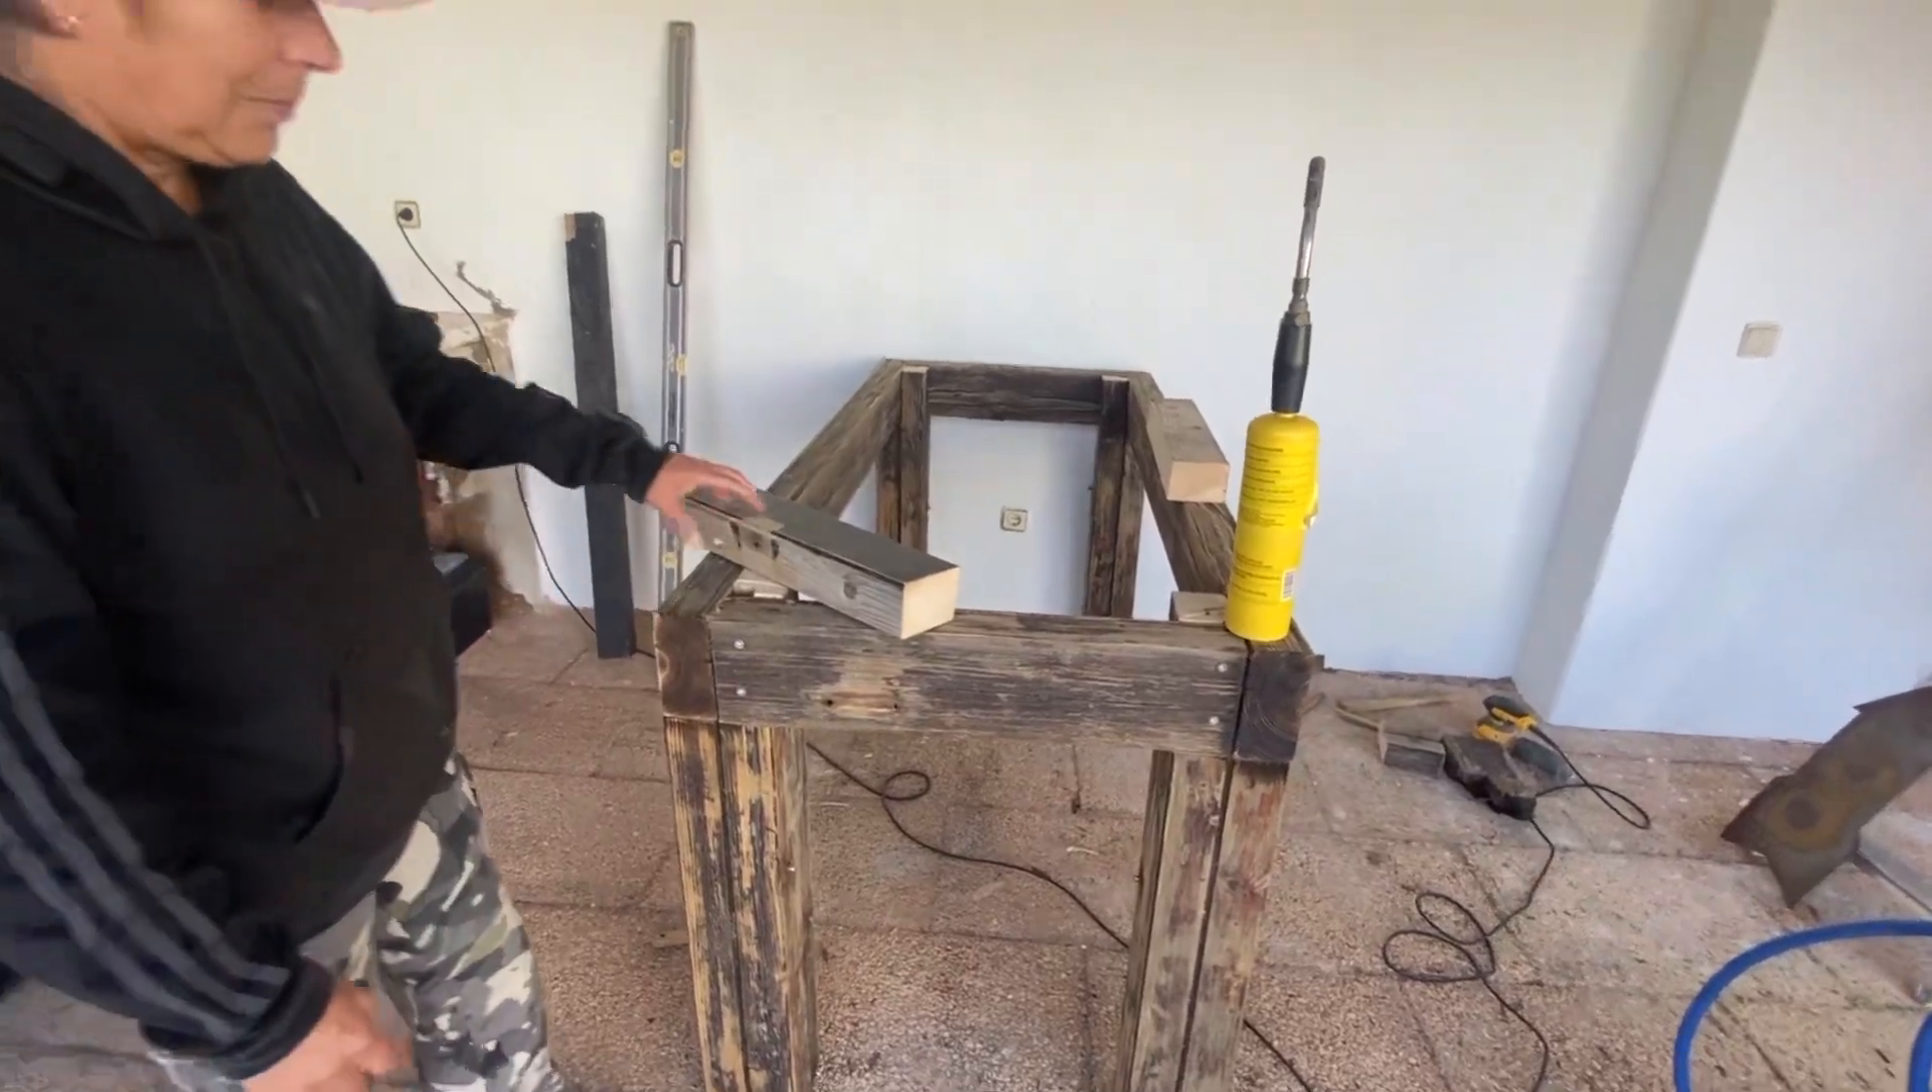So we've now built a frame. We've just got to put some support supports just to stabilise it all.